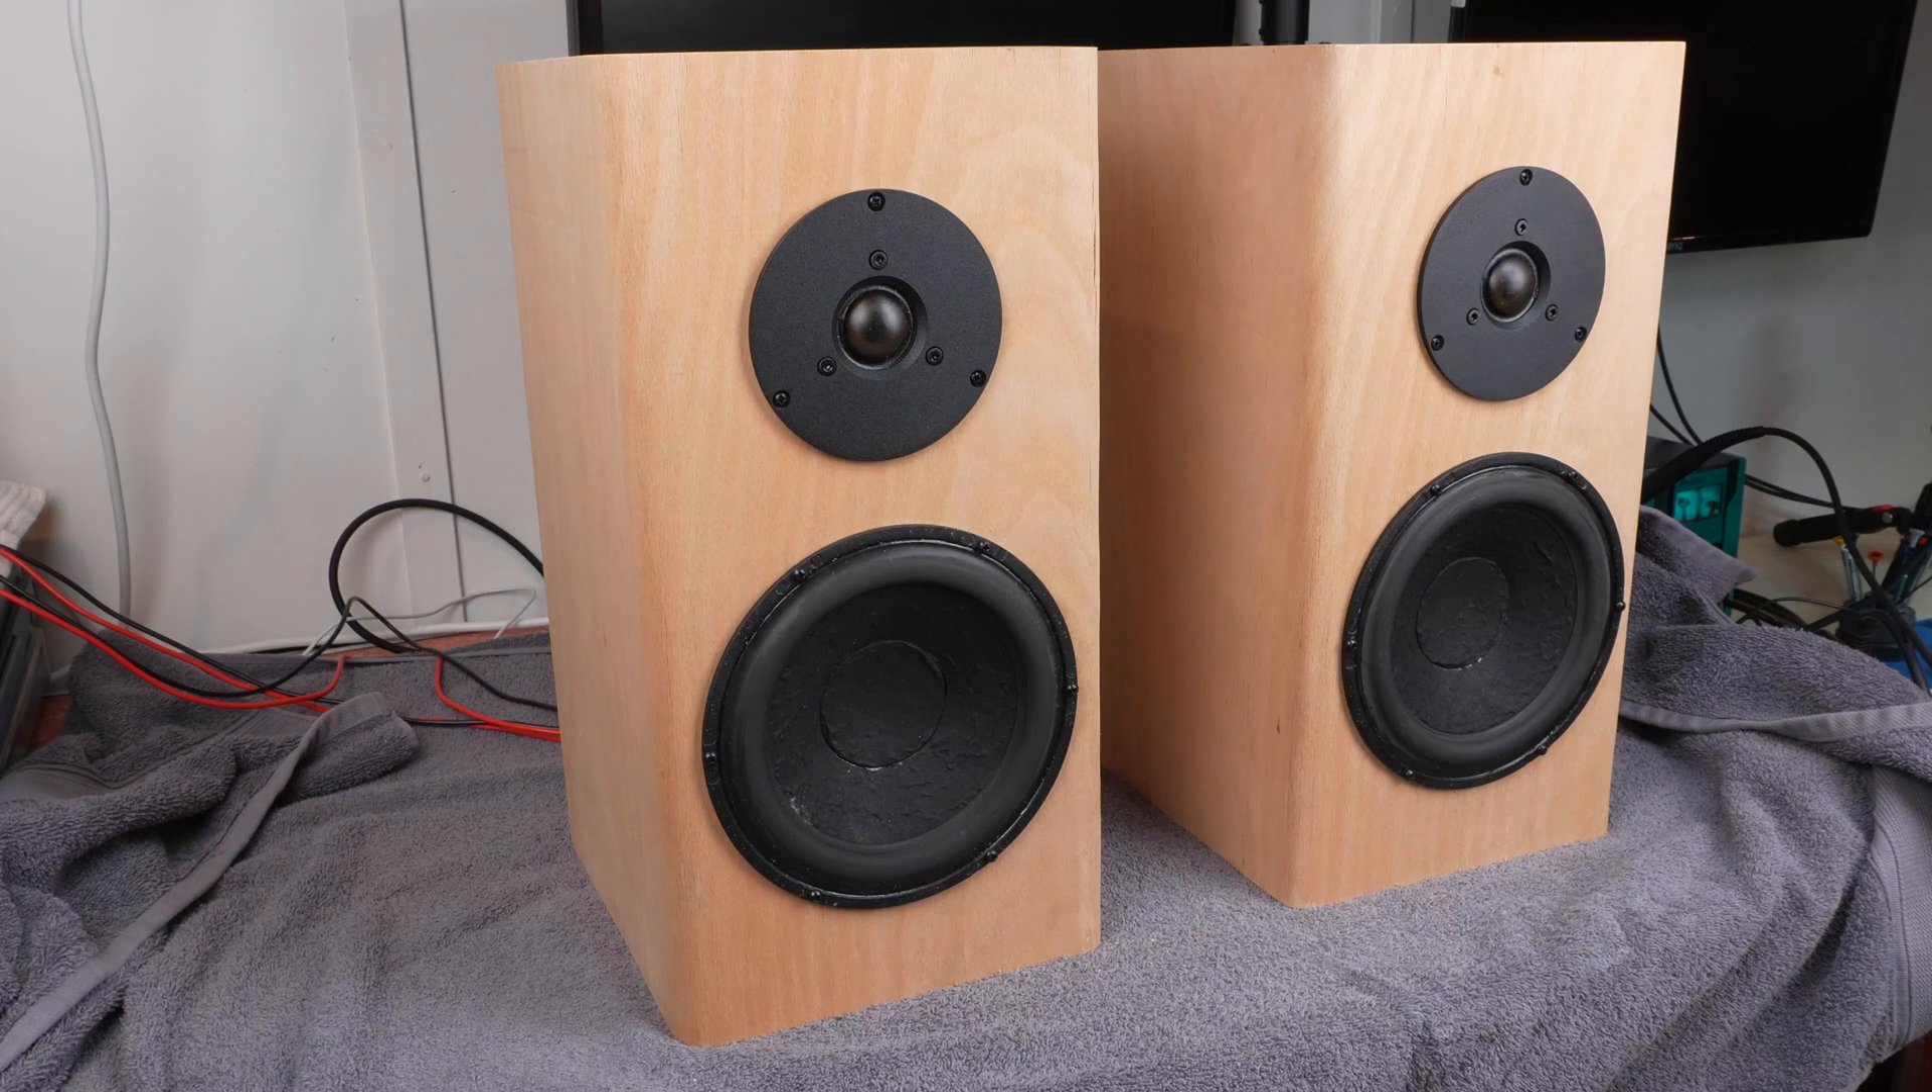Okay guys as you can see we've got both of these speakers now fully assembled.